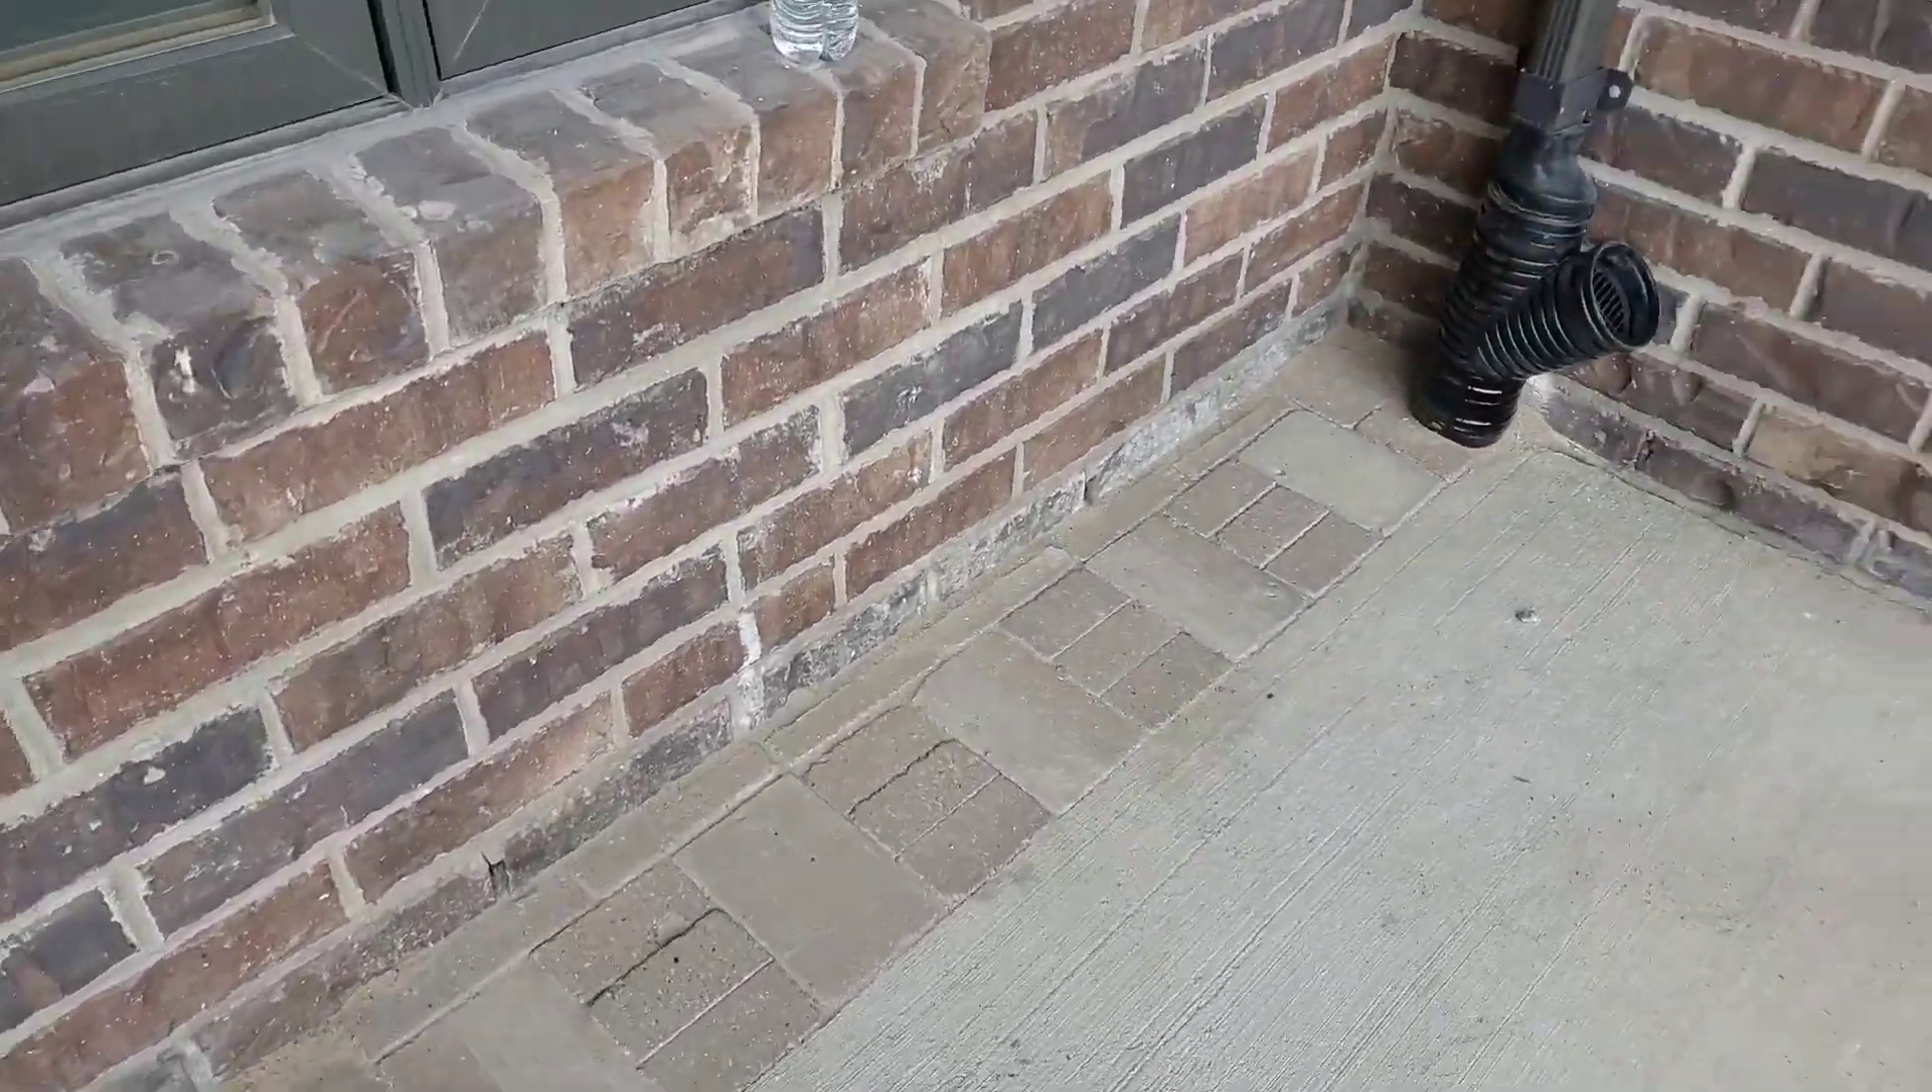All the brick pavers have been cut in, fit perfect.